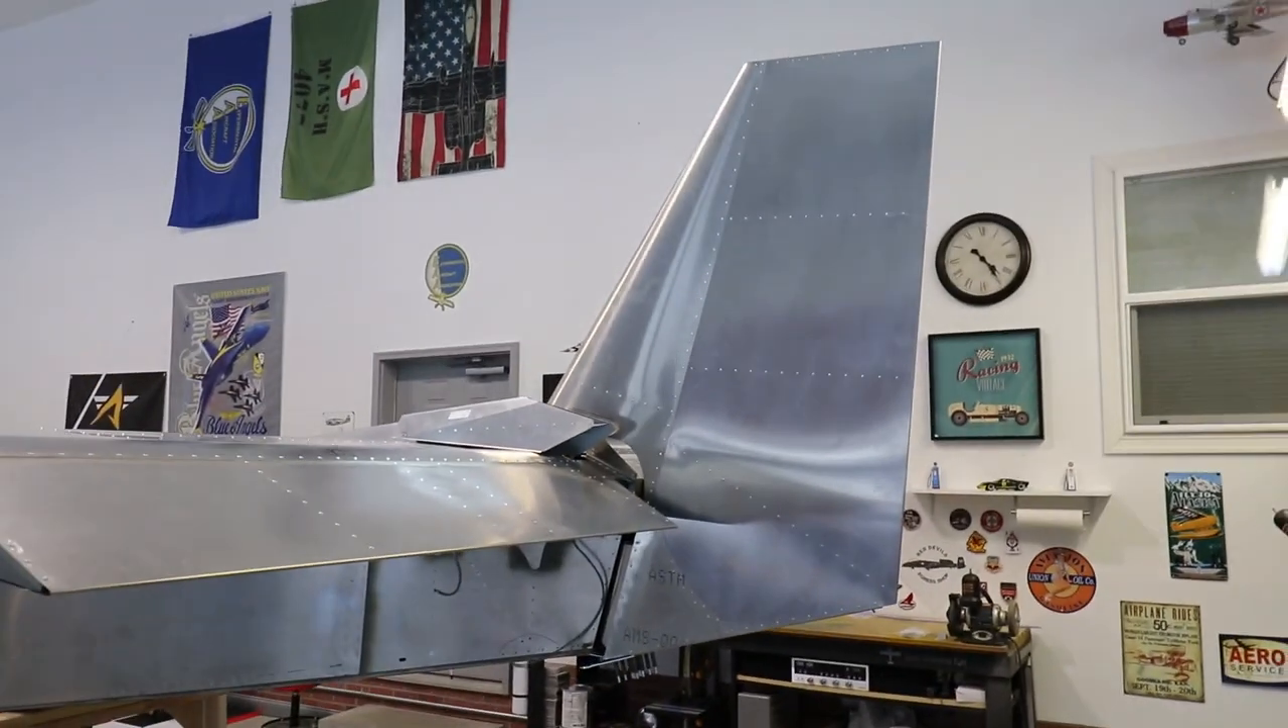I've put the rudder on the airplane.